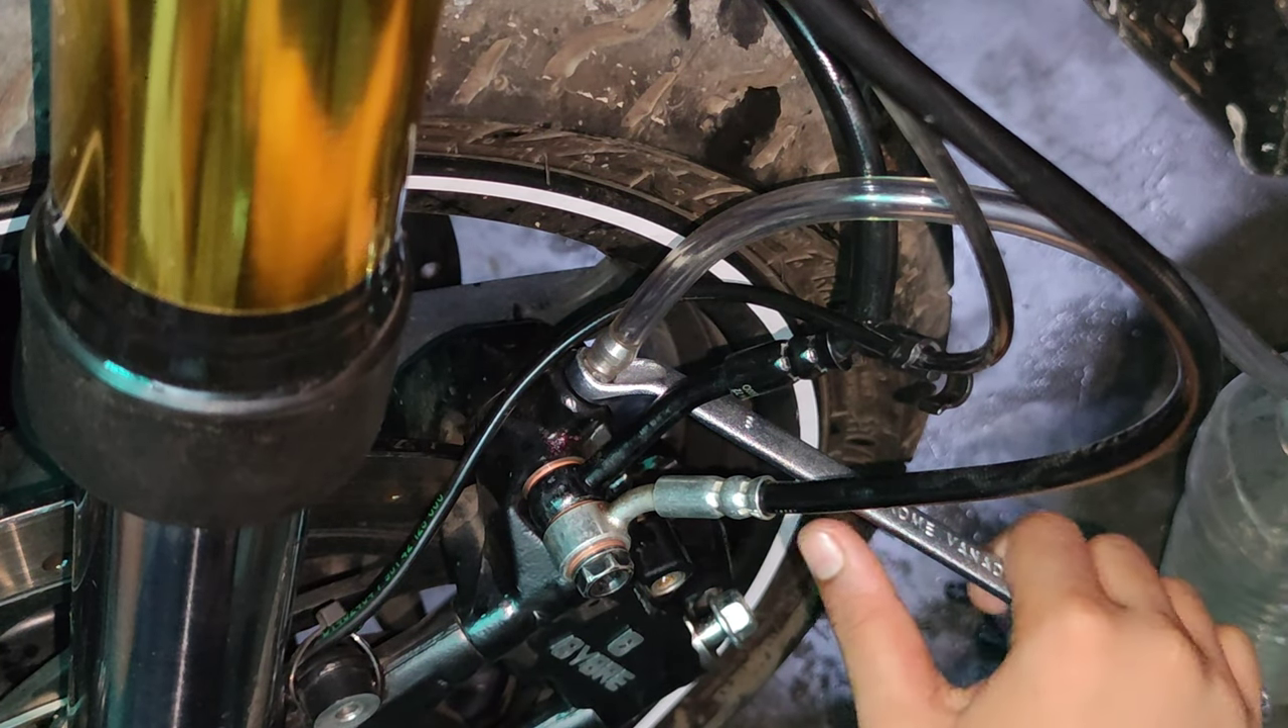इसमें मैंने पाइप लगा लिया है और एक आठ नंबर का रिंग पाना लगा लिया है।